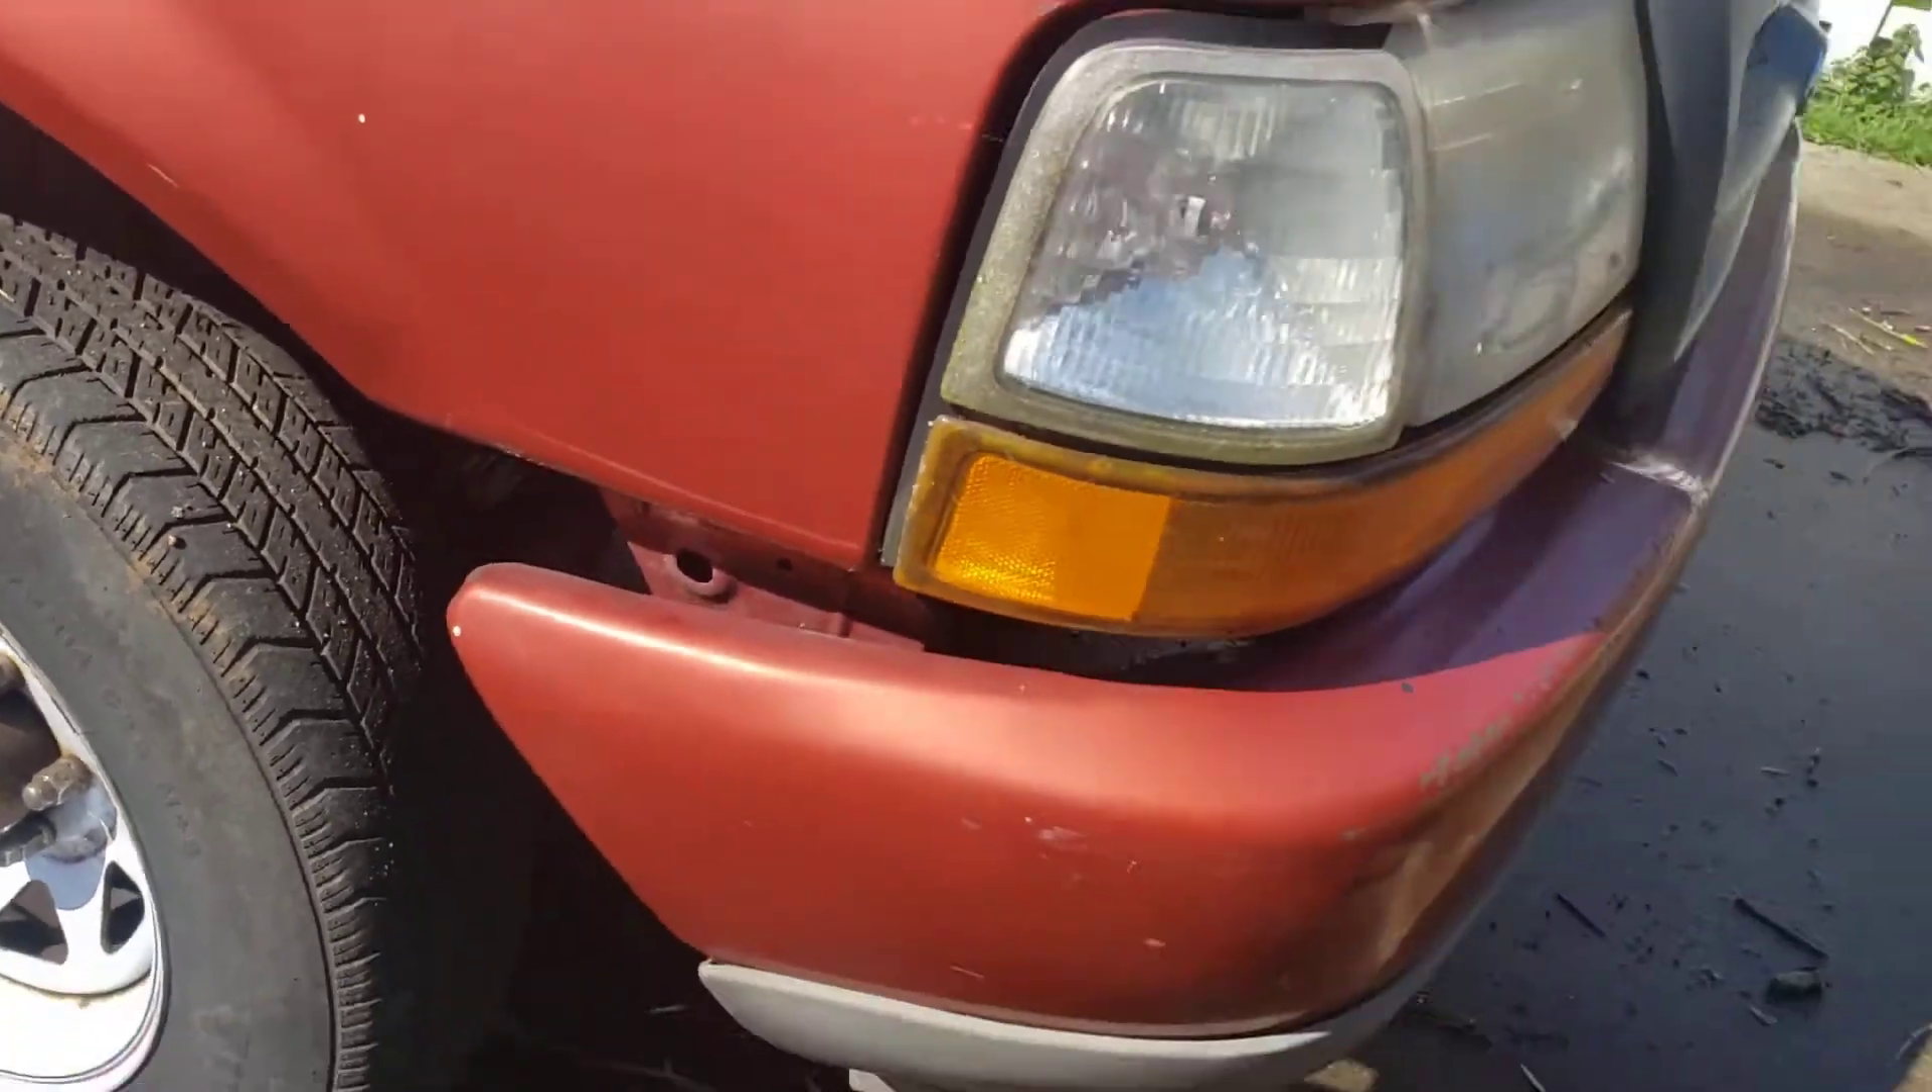The bumper kind of sags a little bit it's got this gap here.